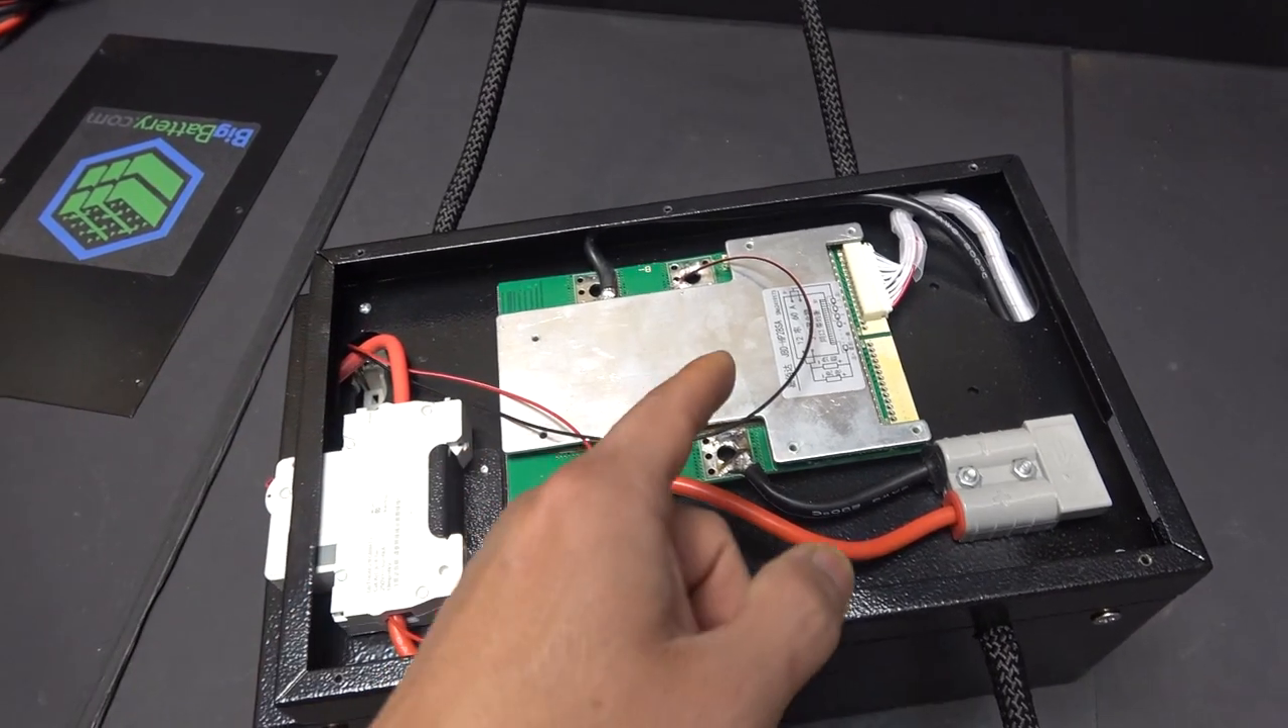So here is the inside of the battery with the top cover off.